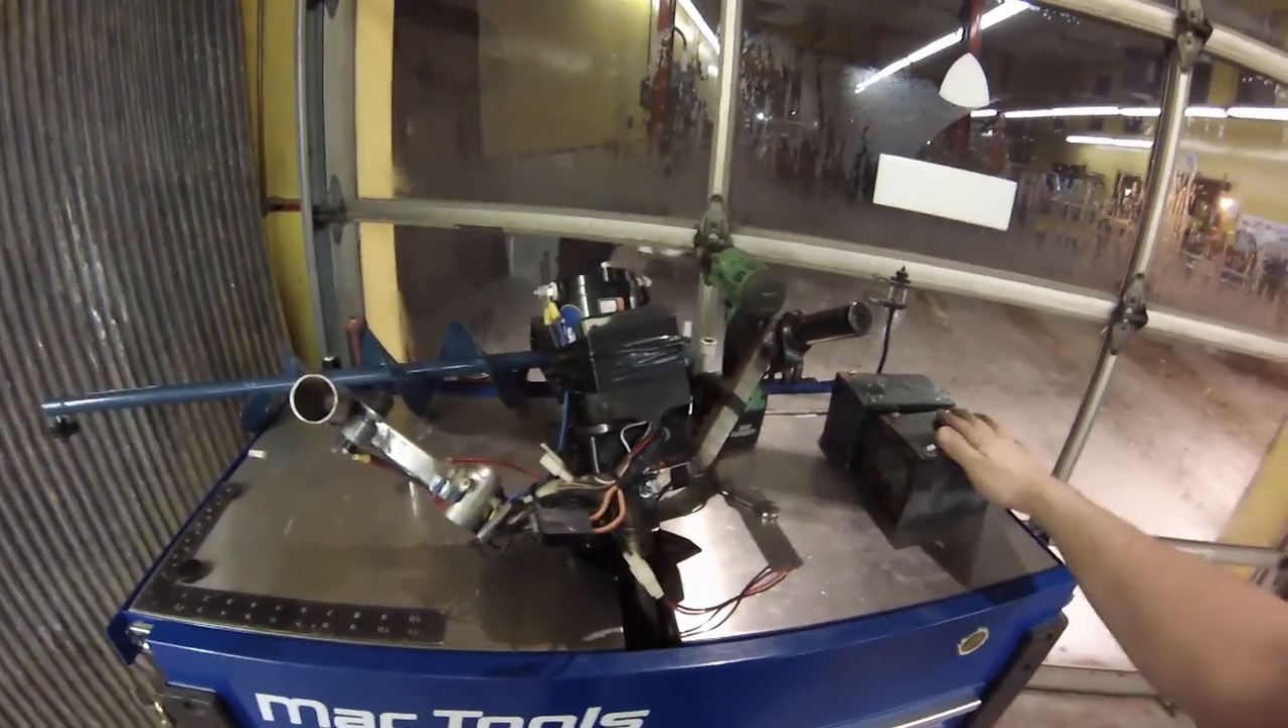So the last thing I've got to do is mount my batteries somewhere.